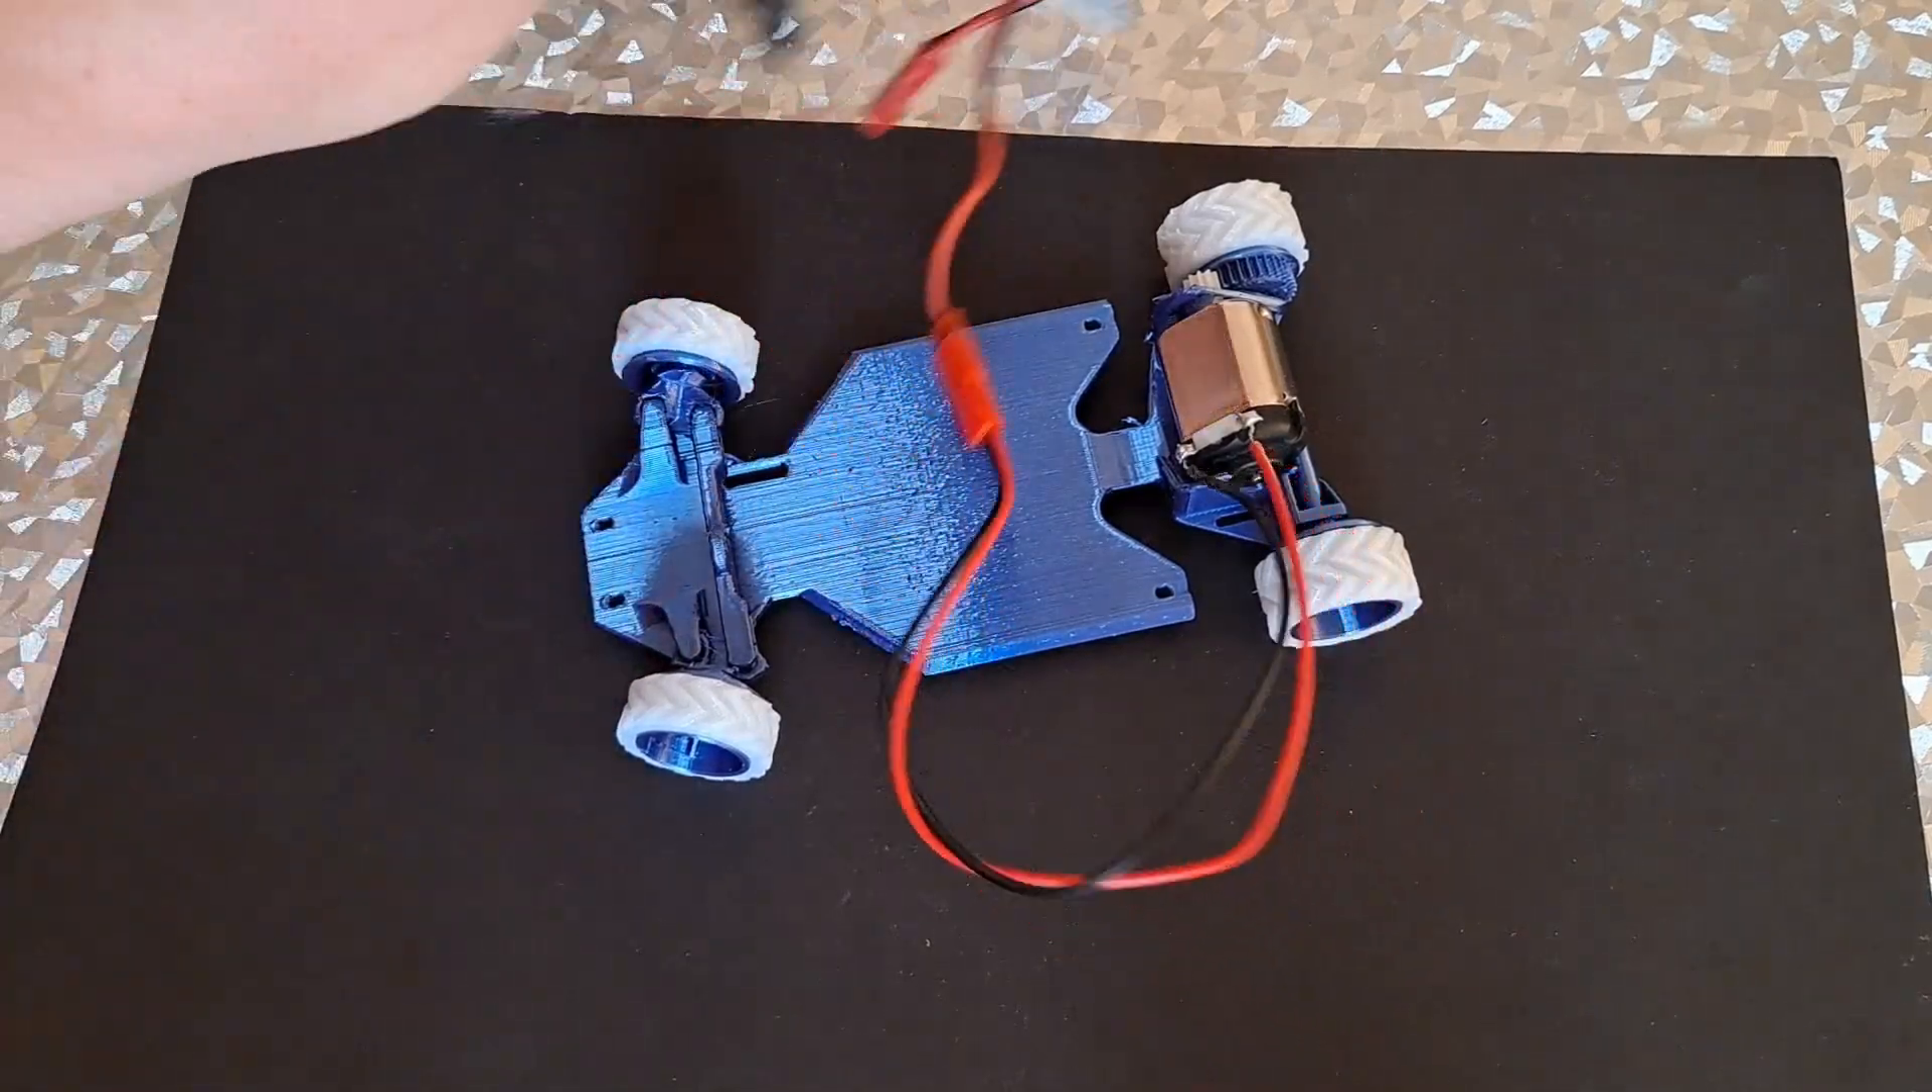Oh, I suppose I could pinch an ESC out of another car. Still, tires fit. Alright, so we've got the tires on.